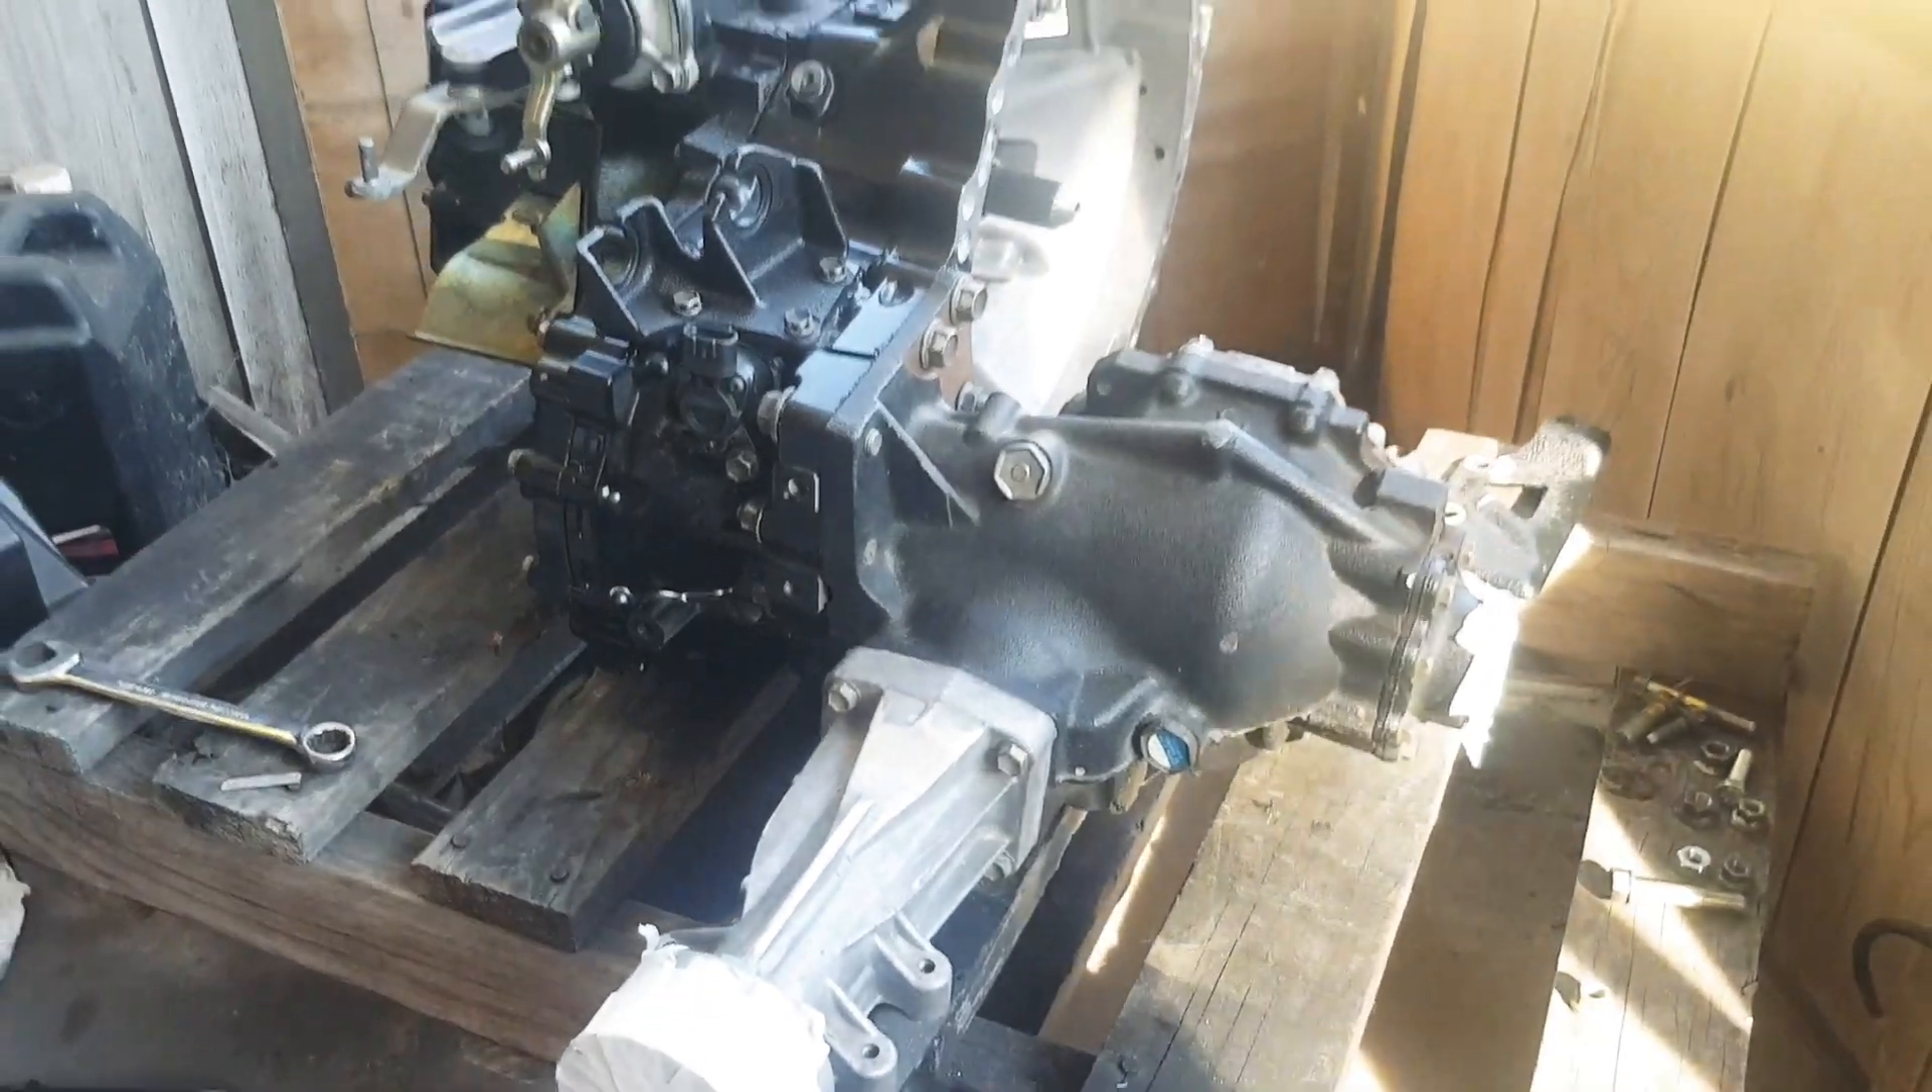Here's the completed gearbox. With the transfer case bolted up to it. All the complex bits and pieces are on the inside. Doesn't really look like much from the outside.